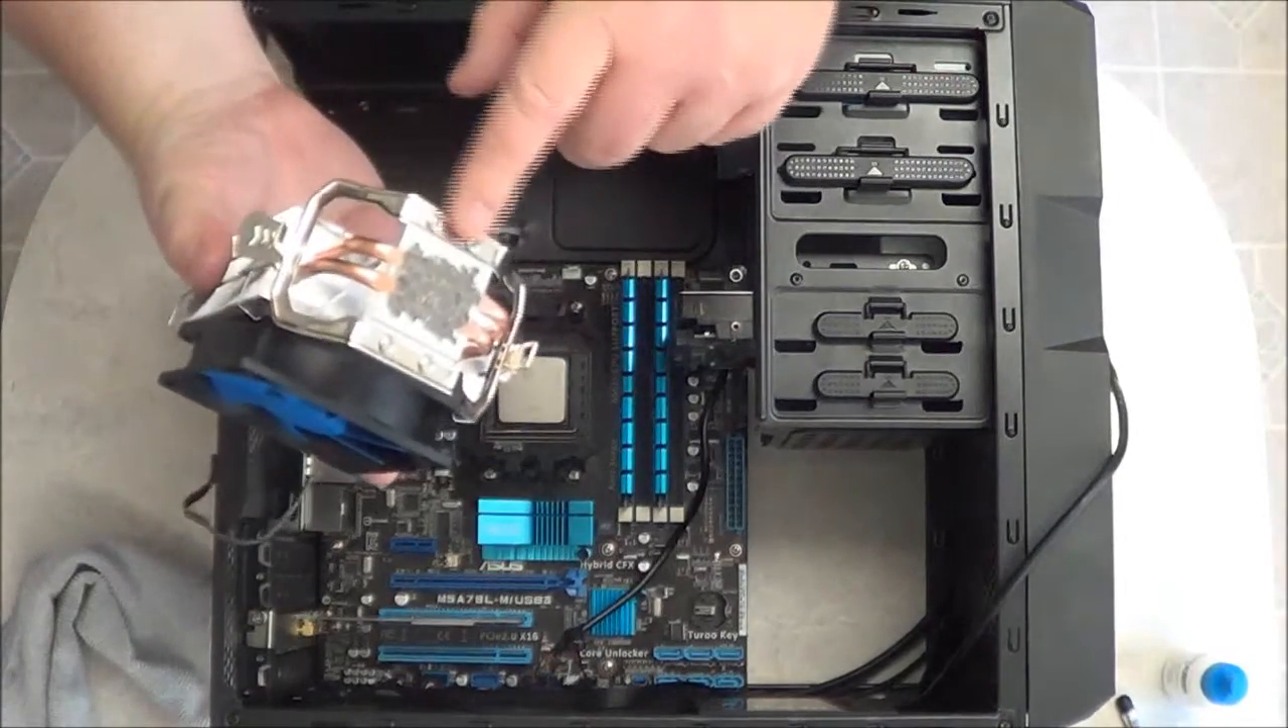Now what I'm going to do here, I've already got the heat sink together.